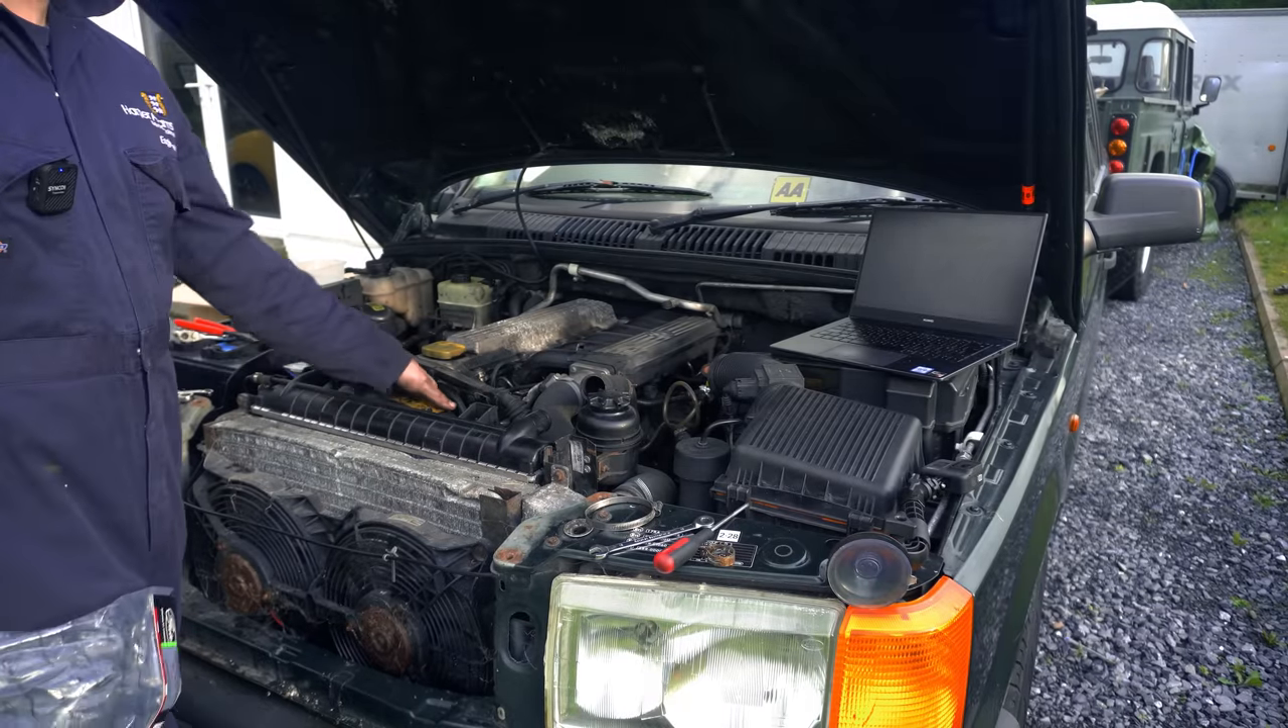That's the radiator back in again.